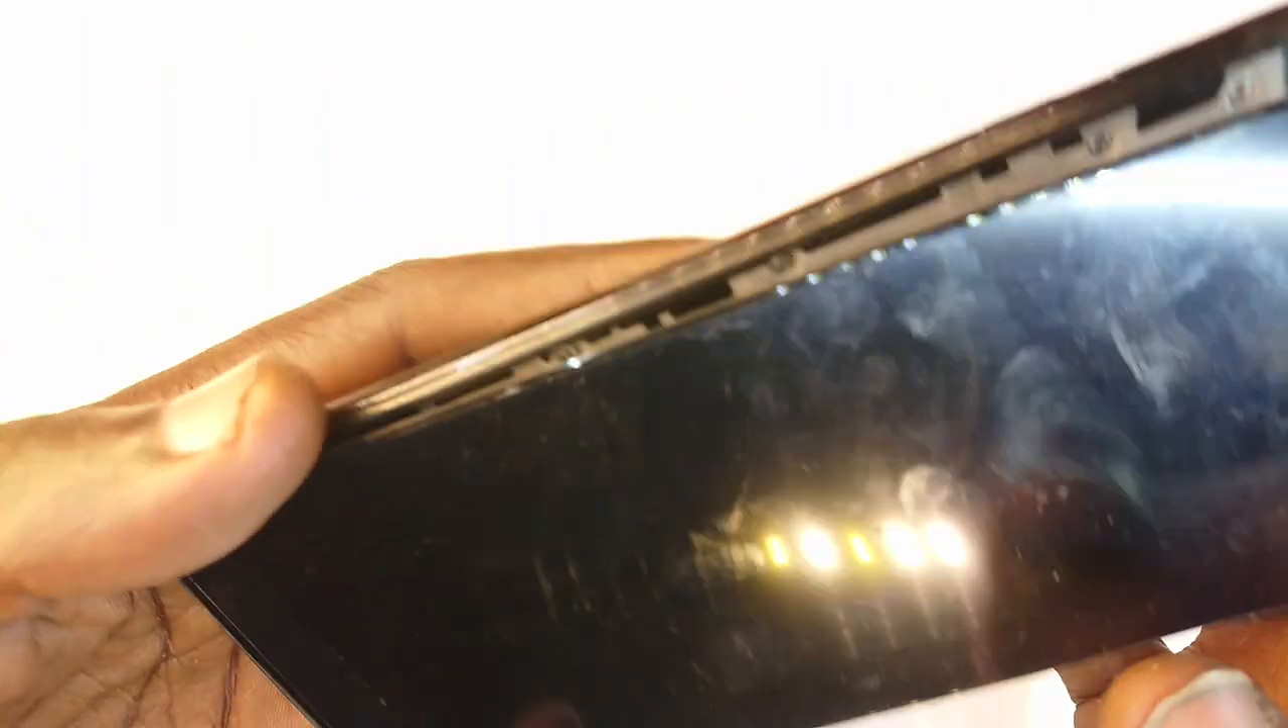And this phone is actually not glued in yet.